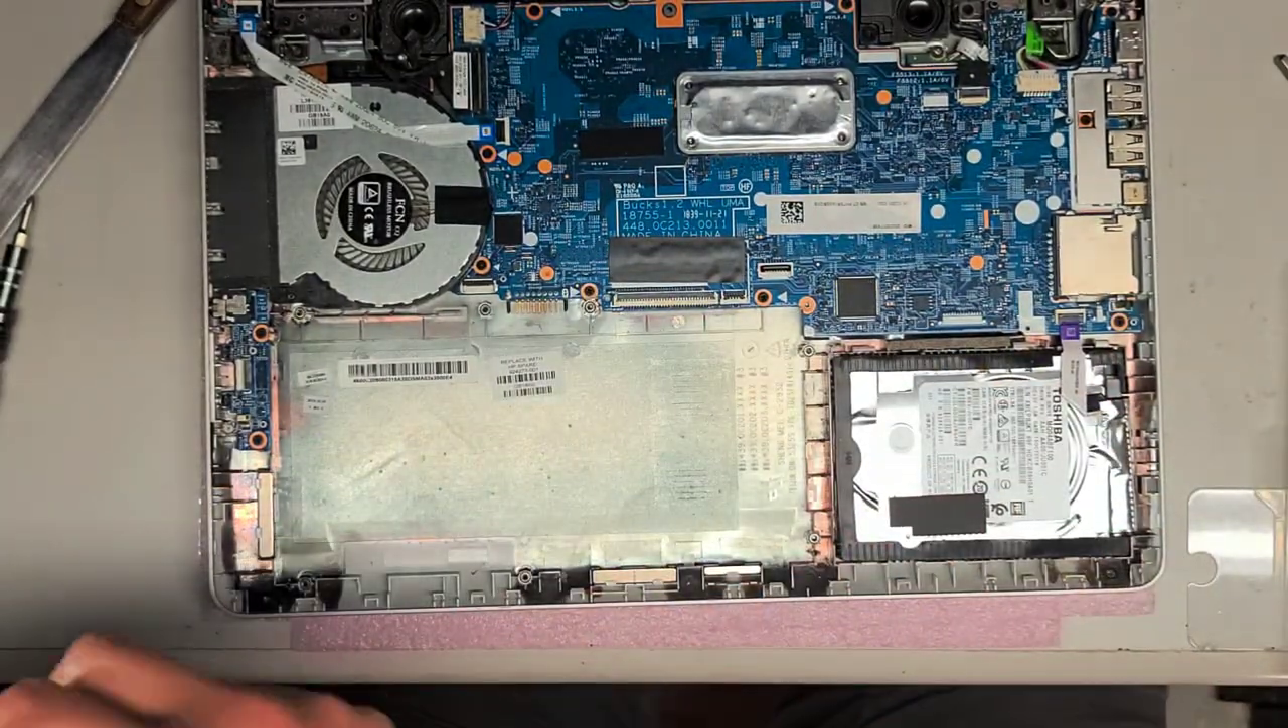Now we got the battery out.